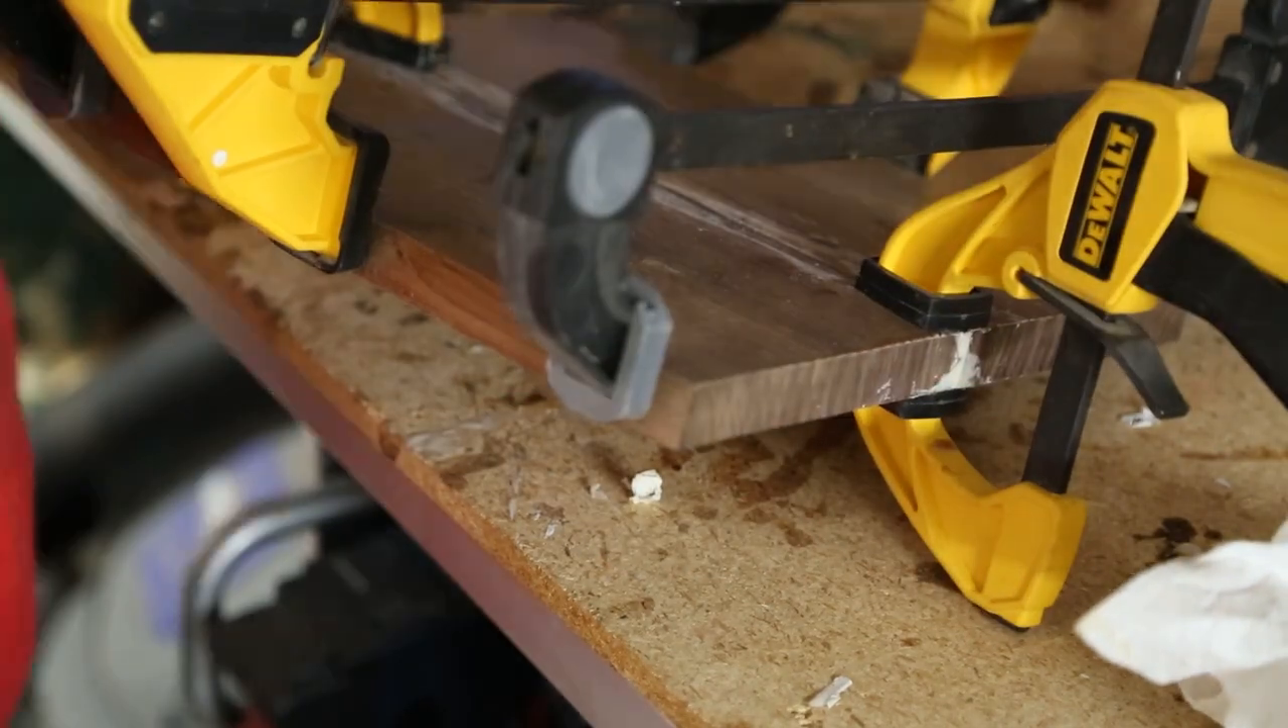And then what seemed like 953 clamps later, I finally got this piece of probably 12x12 walnut all glued up.